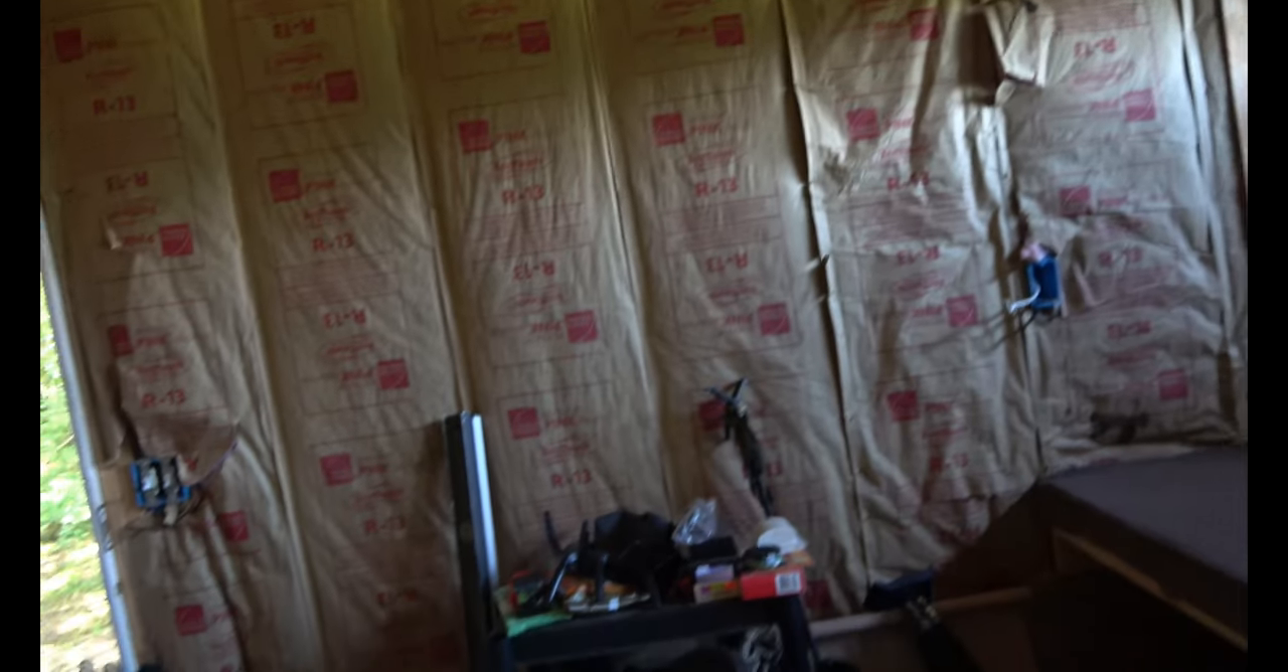We've got this entire wall left to put plywood on.